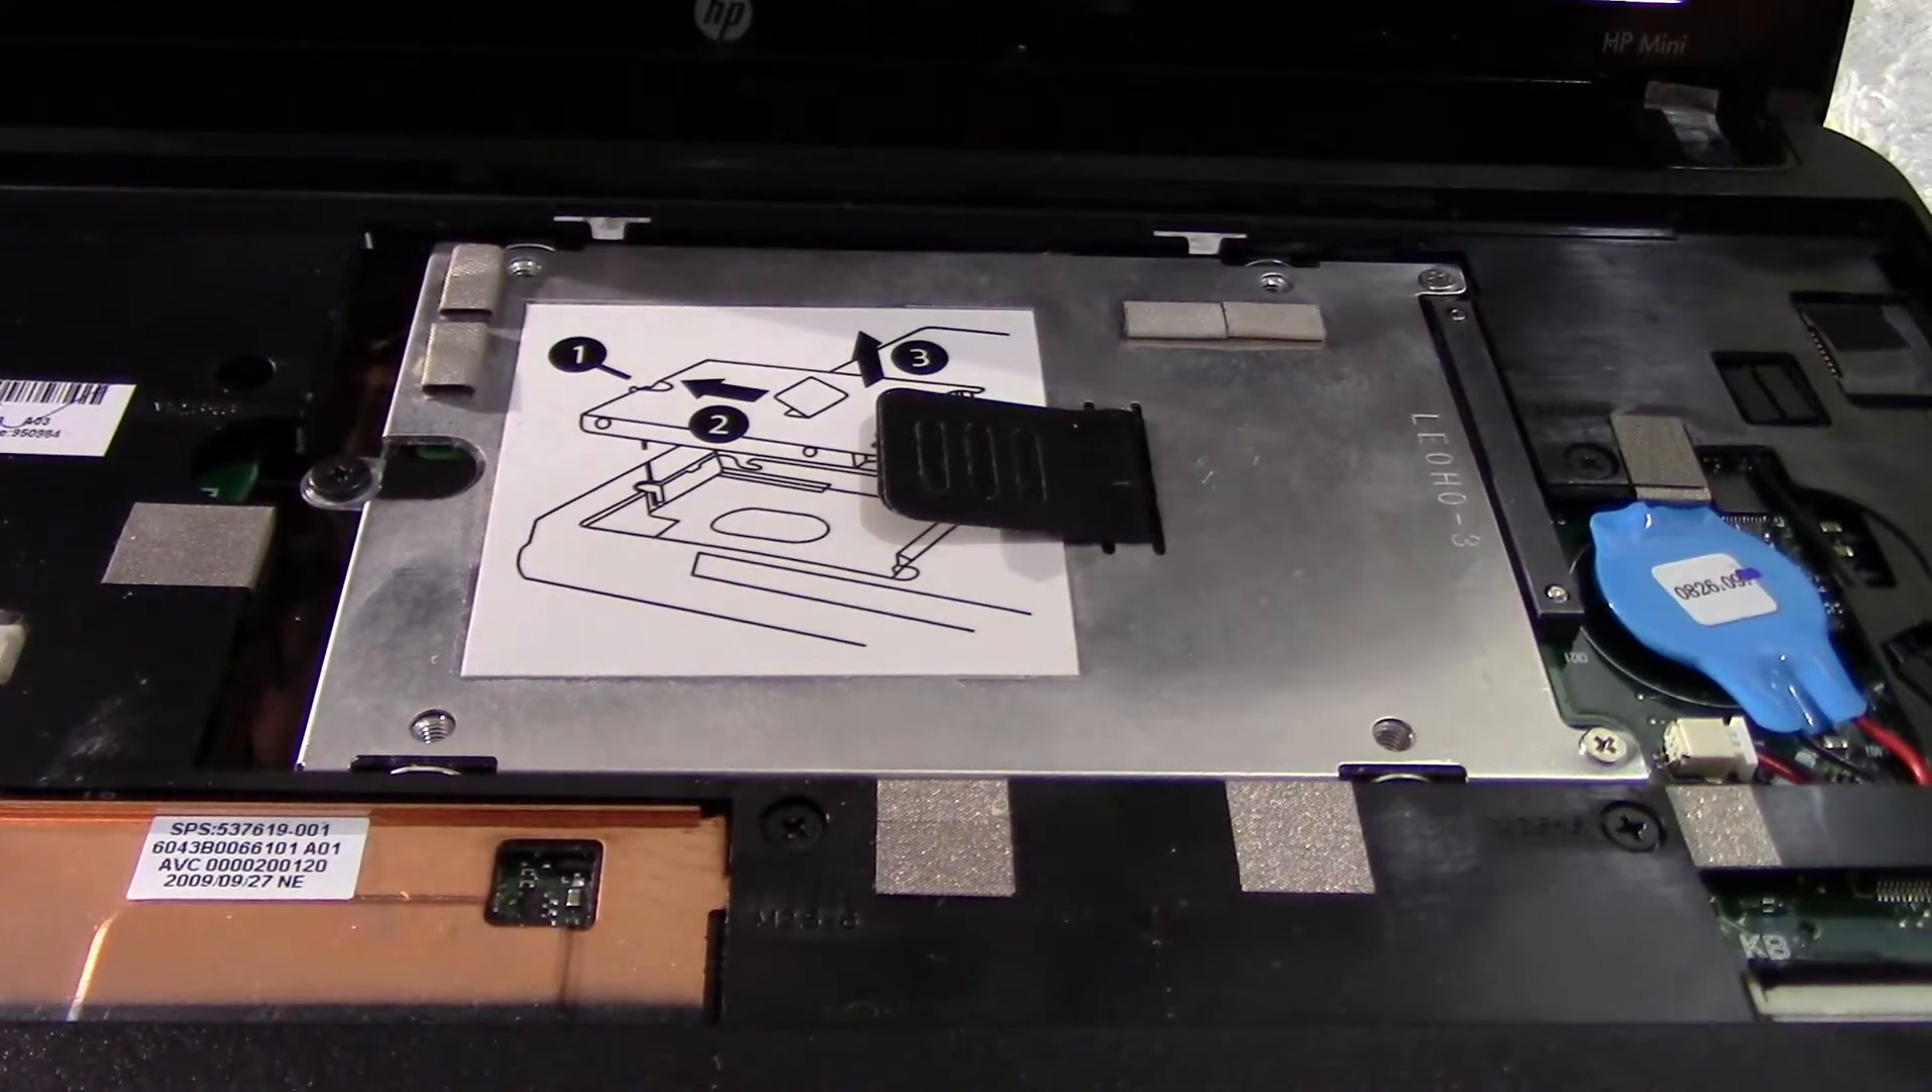So now that we have the keyboard removed, you can see the hard drive here.